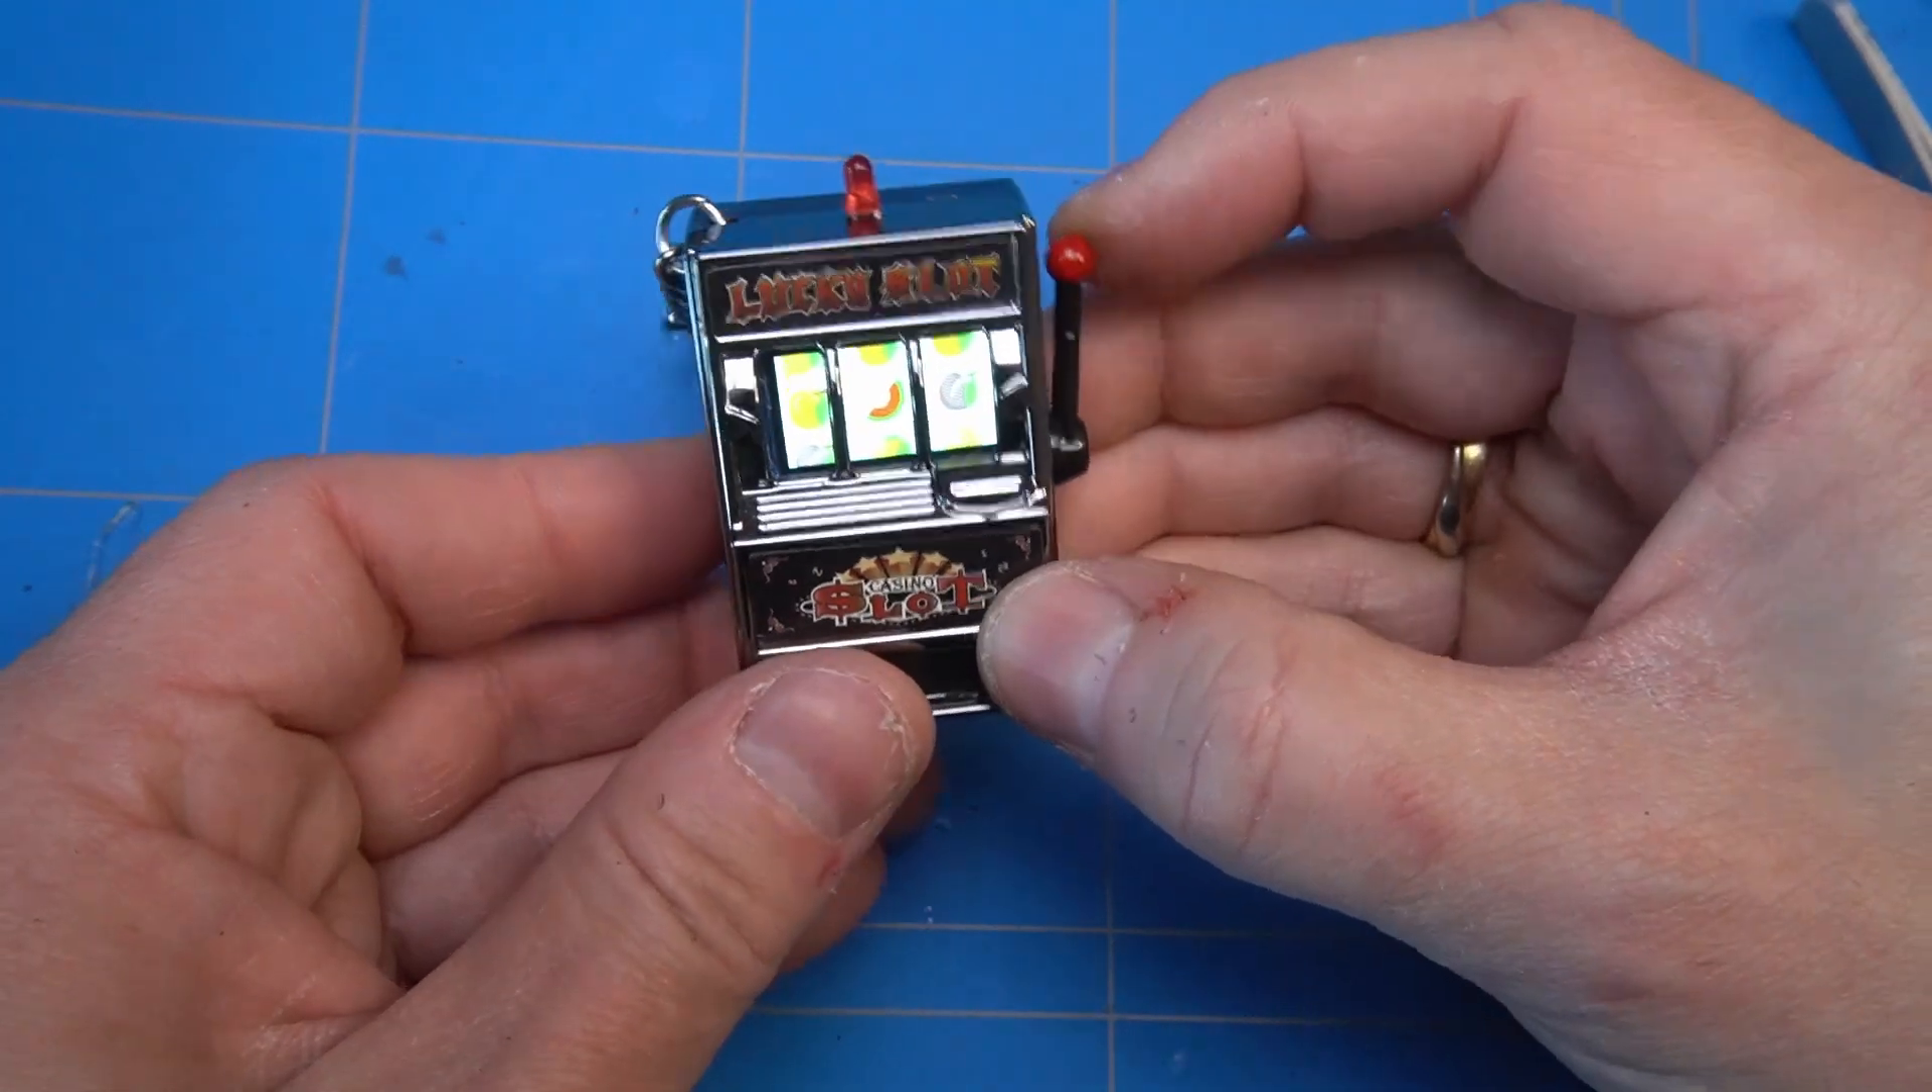And let's close the case. Famous last words. It is done.